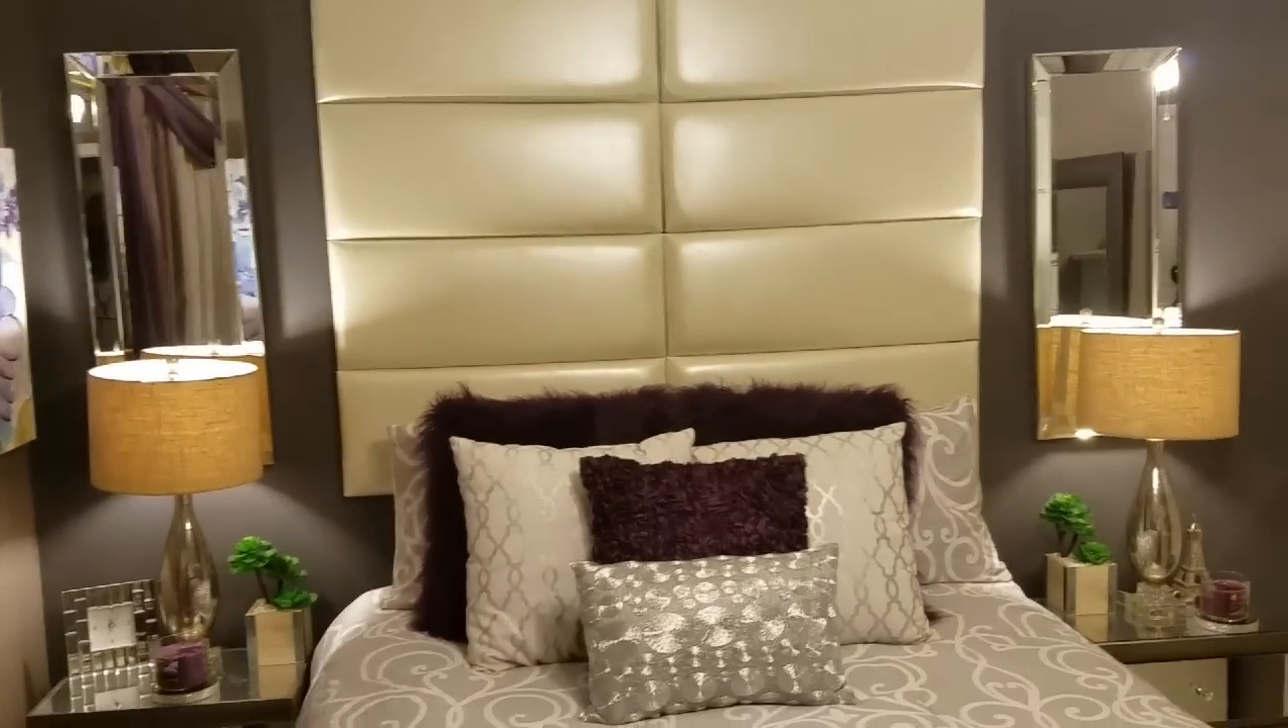So this is the finished look of the panels that was placed up of course by me.